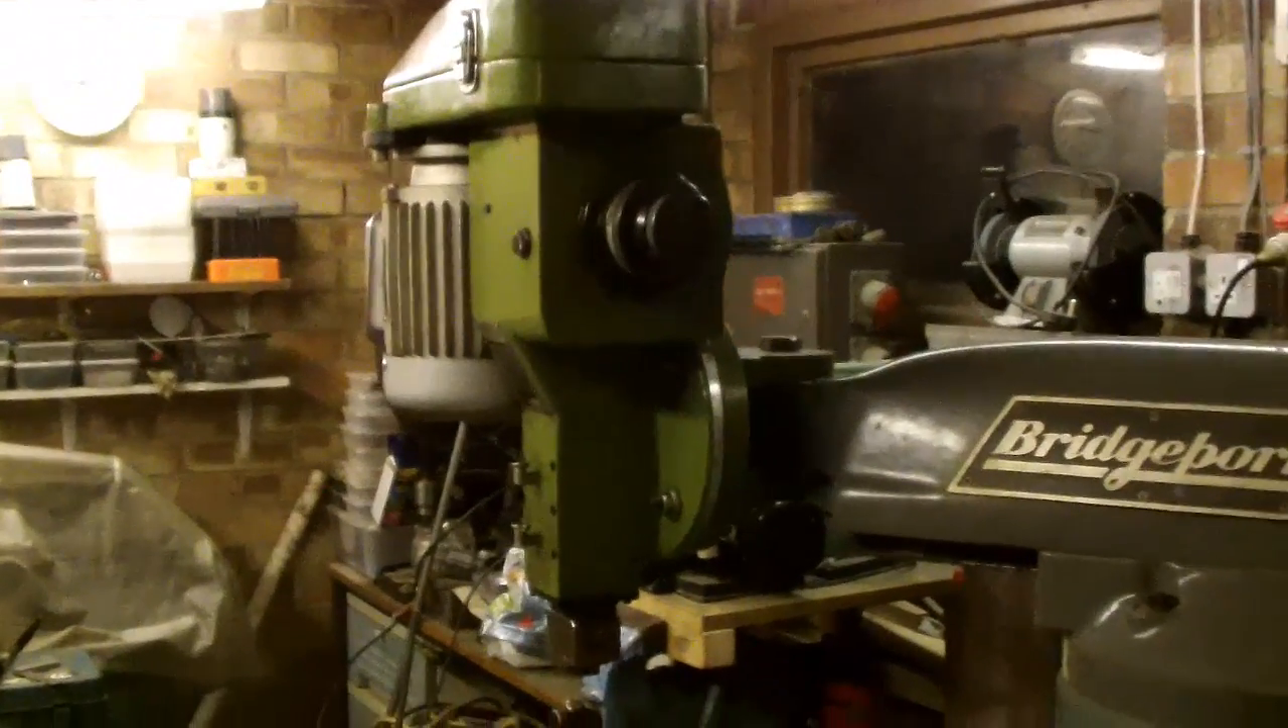Well, I managed to get the slotting head on.